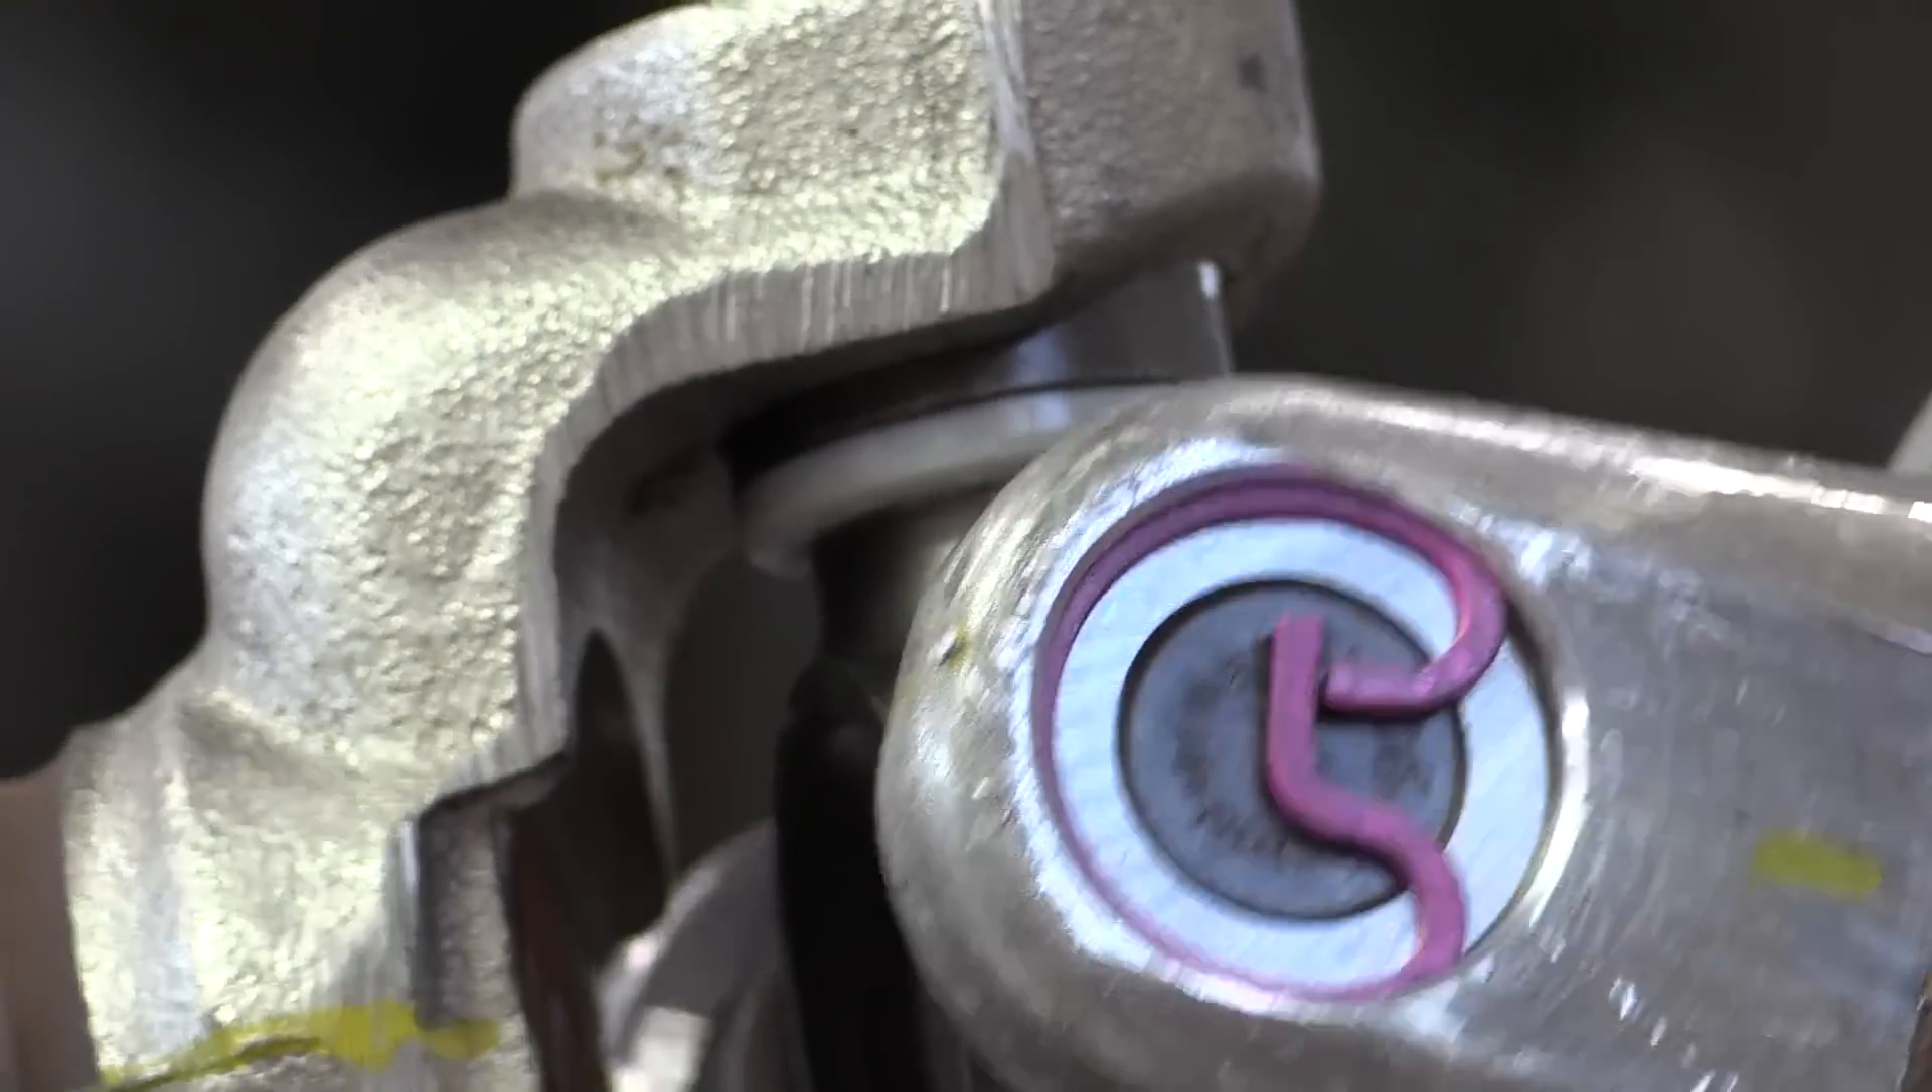And as you can see, I've got the pink snap ring installed, which is 63 thousandths.